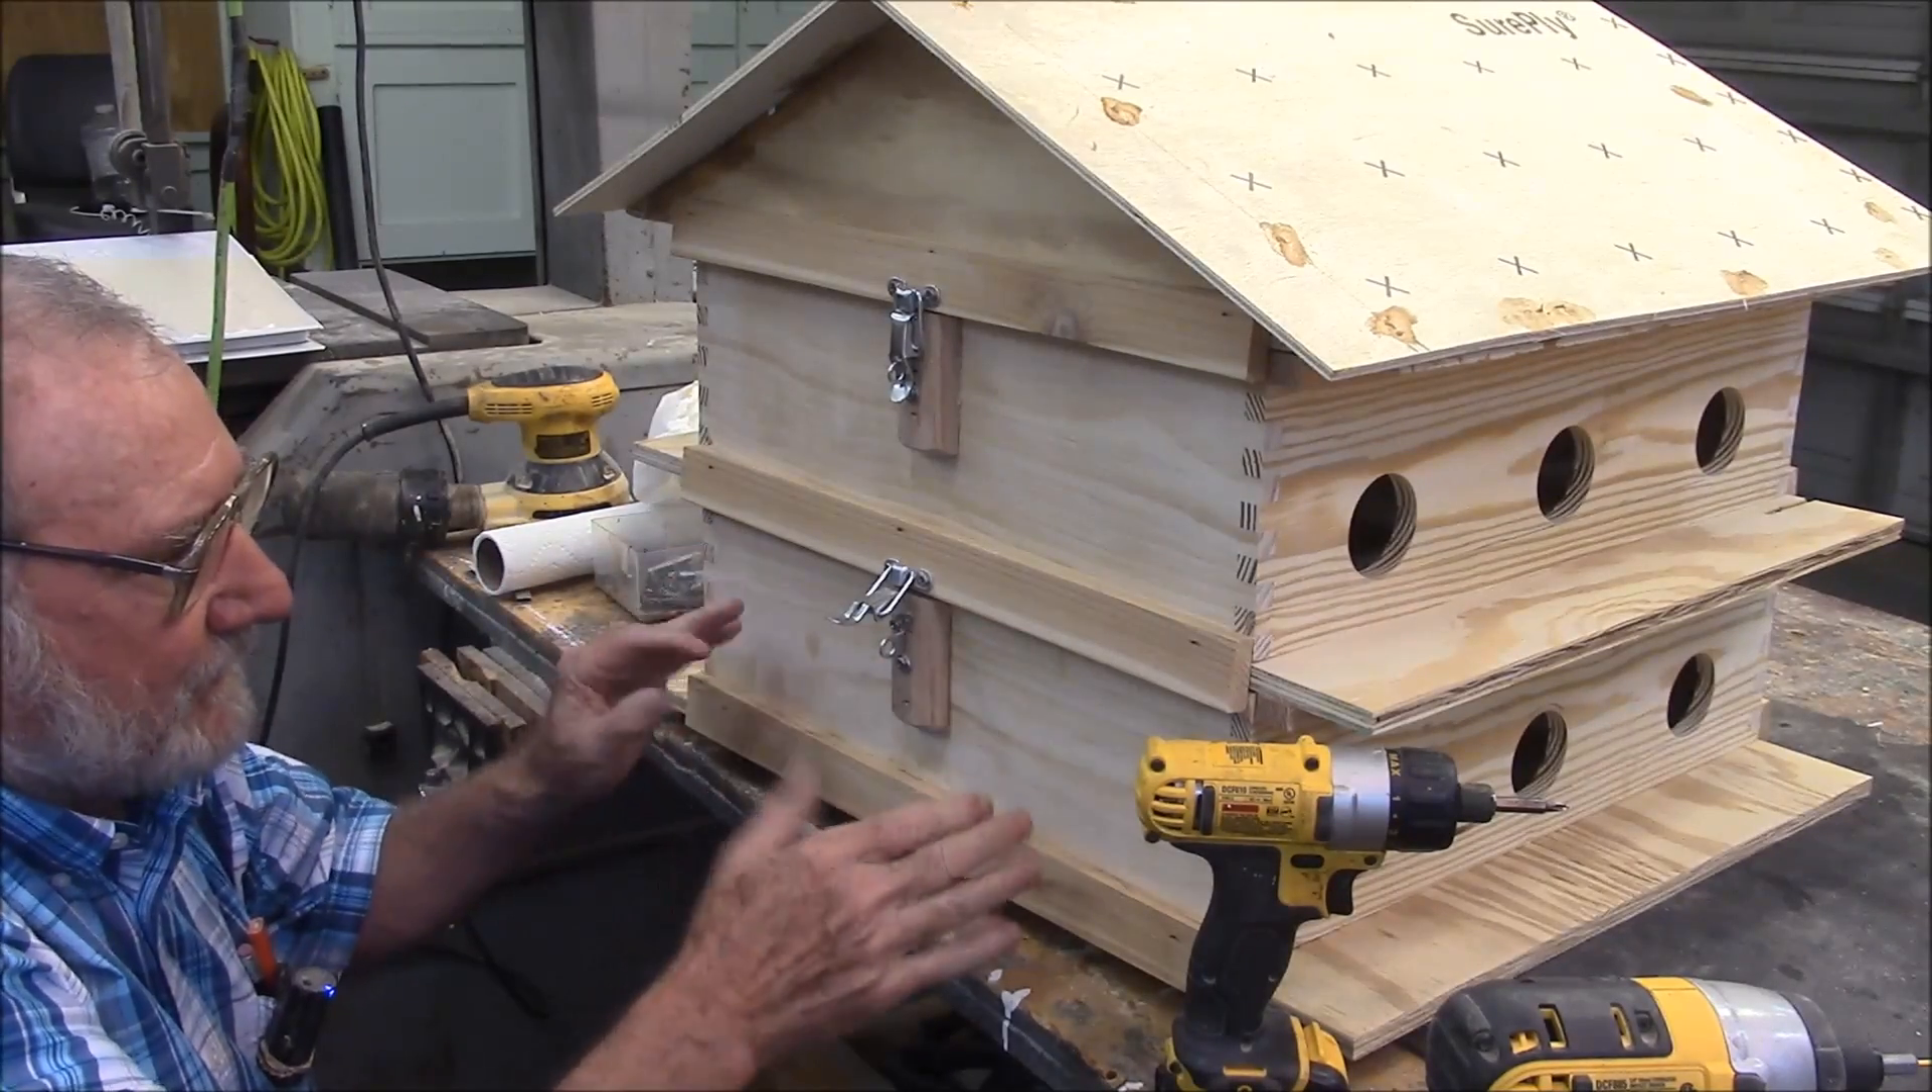So I've installed these cleats along here to cover up the seam between the boxes and also provide a hatch cover to align the boxes when you stack them on top of one another.